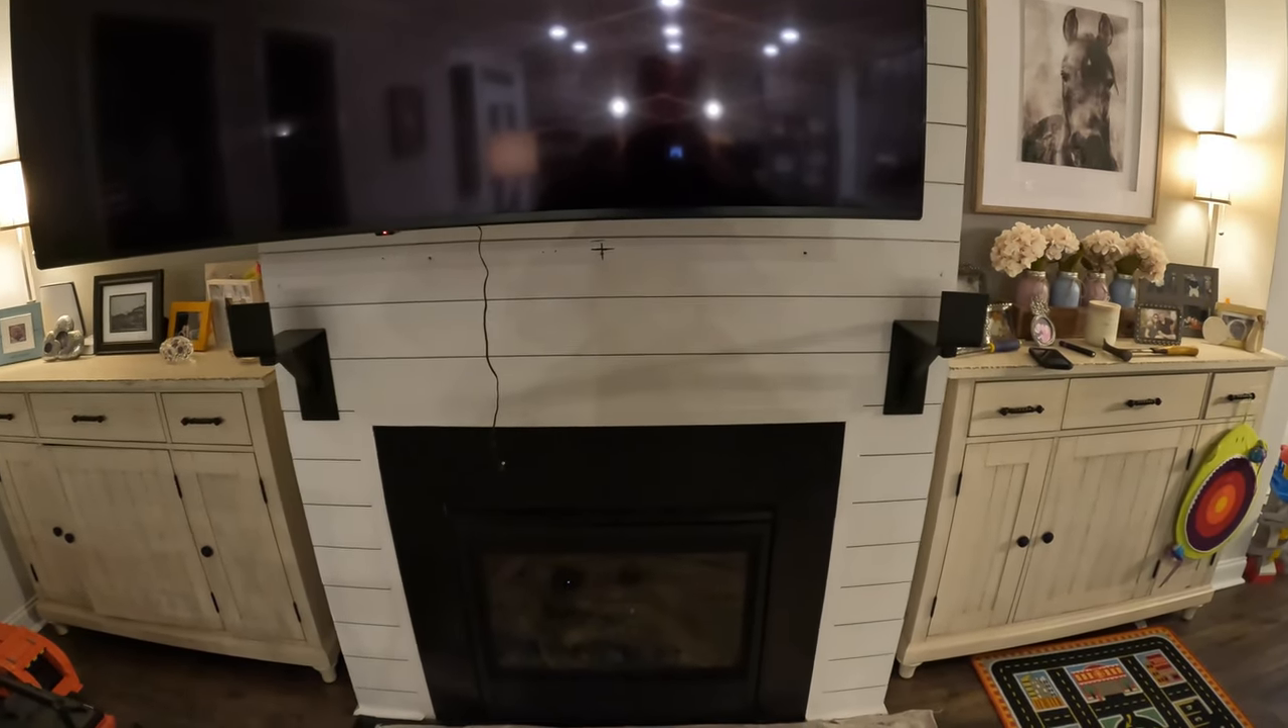So we have both brackets mounted now.